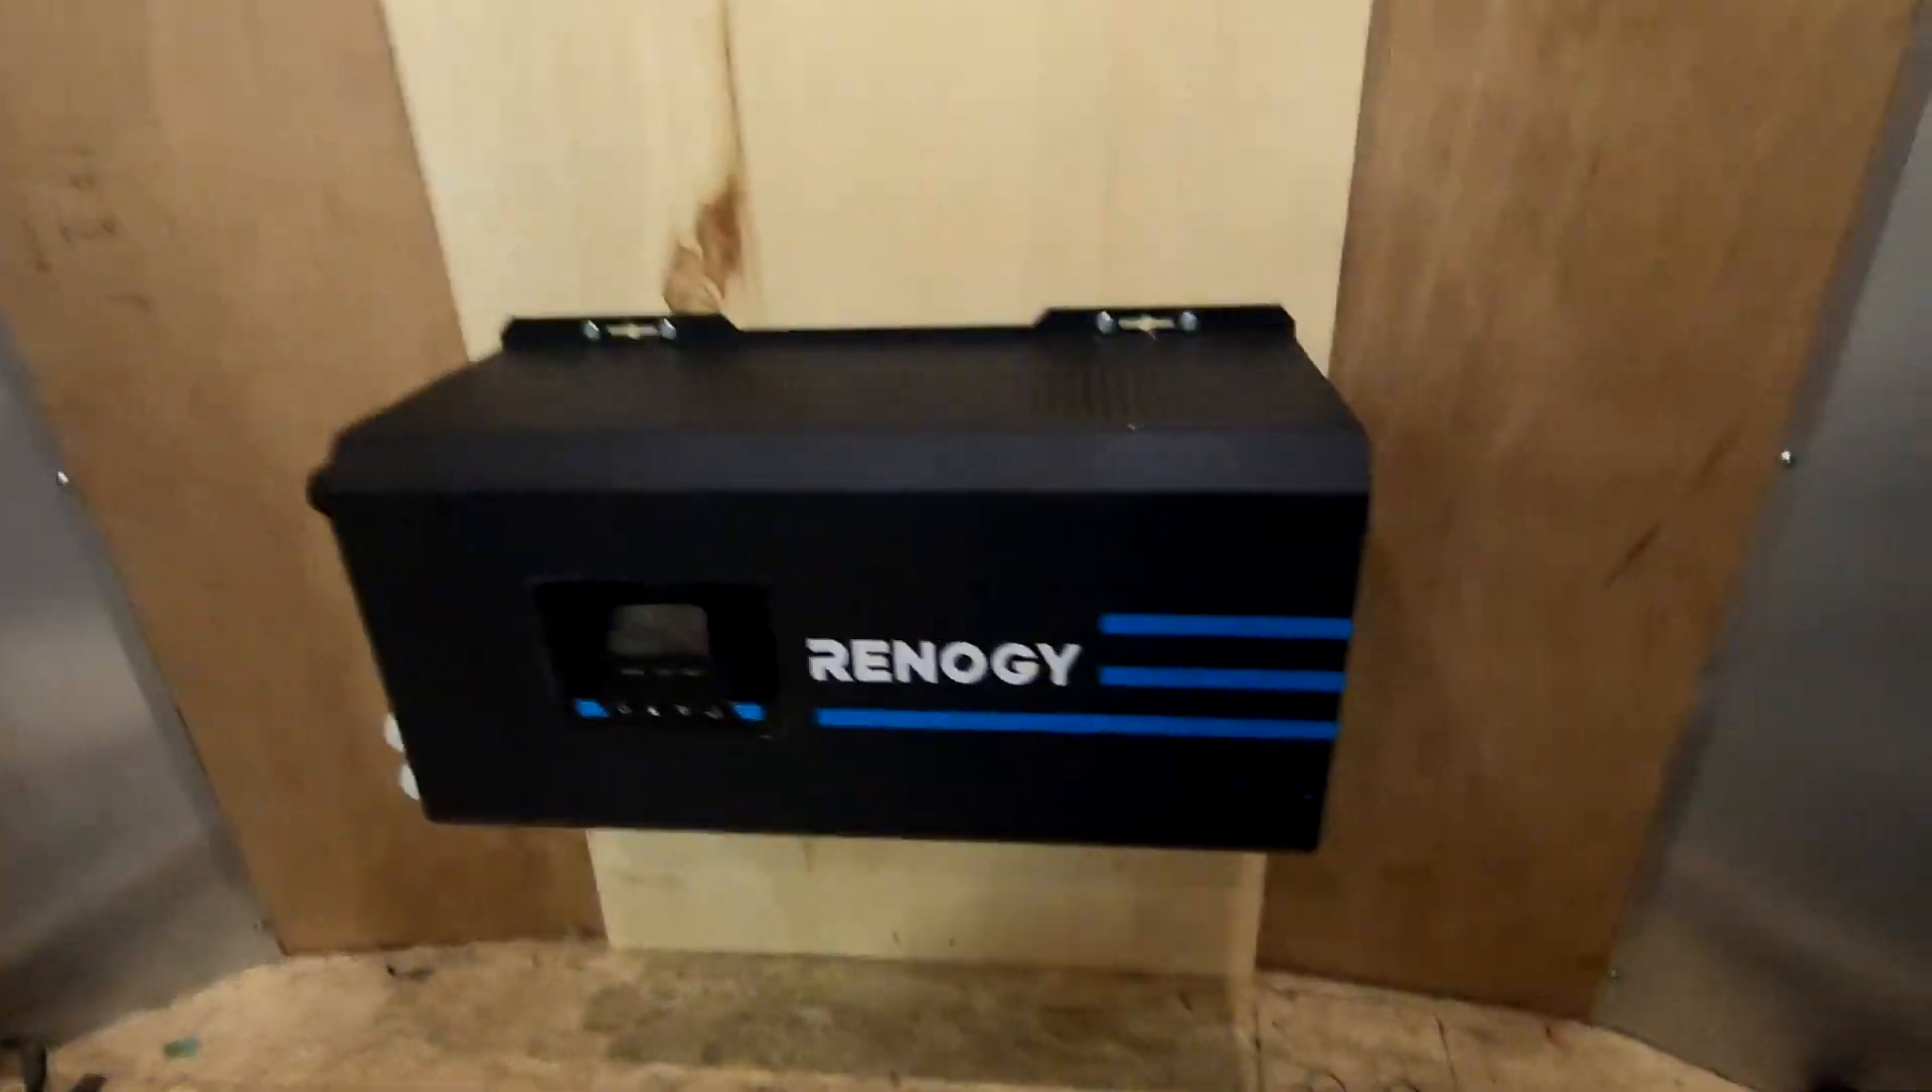Okay so that's the inverter installed. It's now freestanding.